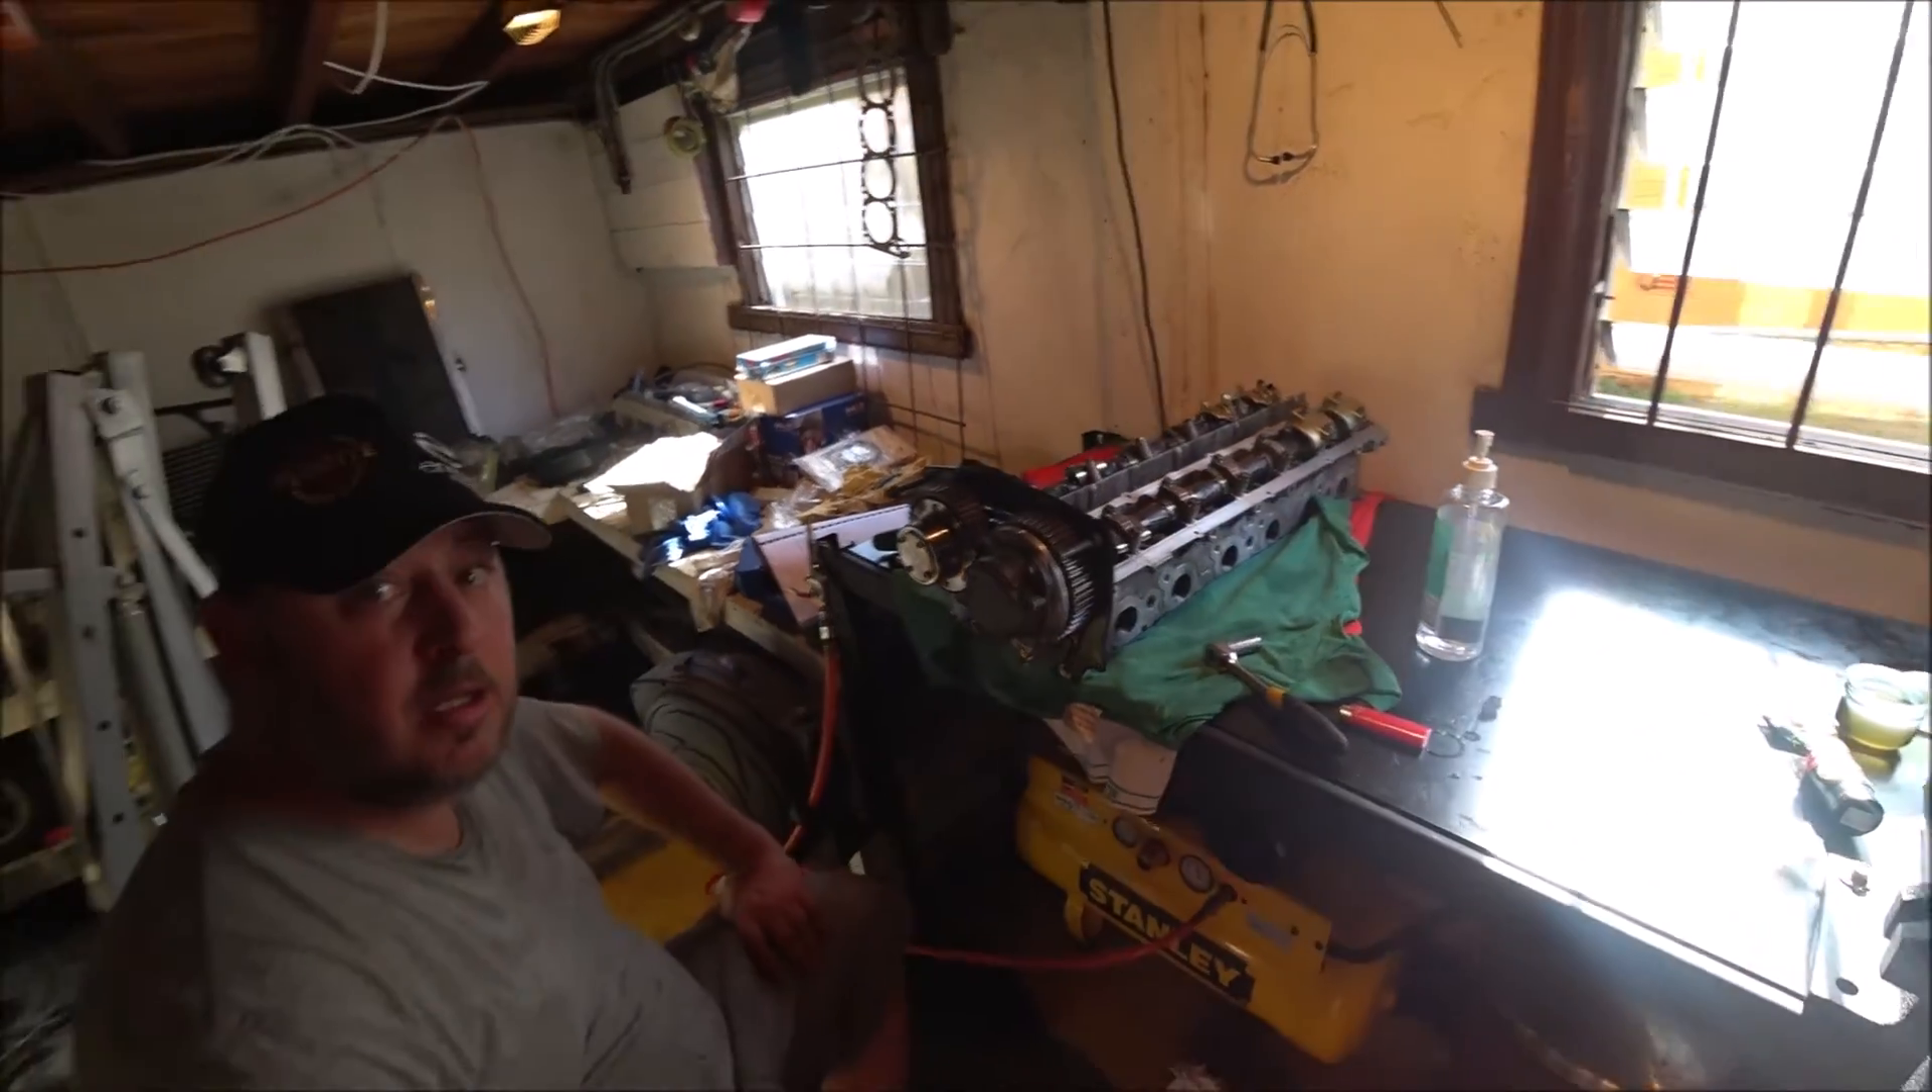Okay That's the head pretty much assembled Ready to be bolted on.